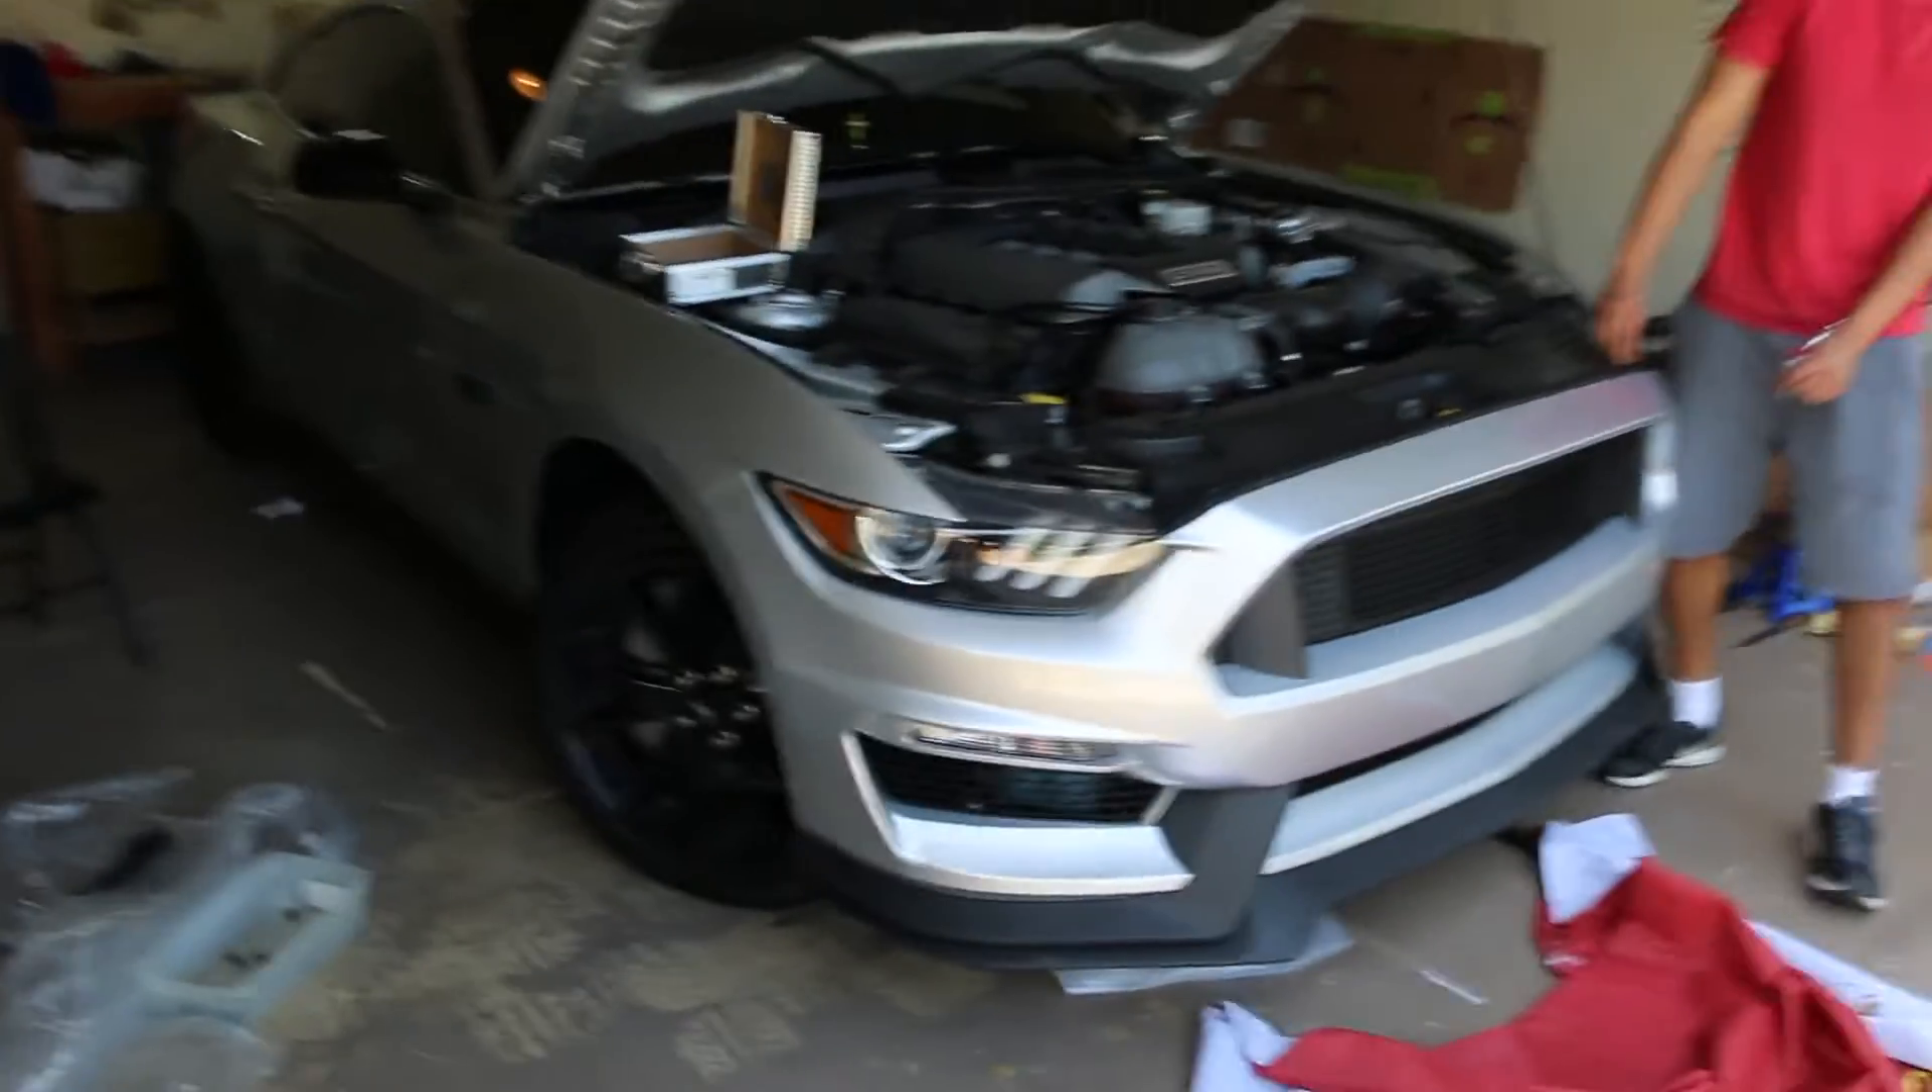The bumper is completely on Everything's on.